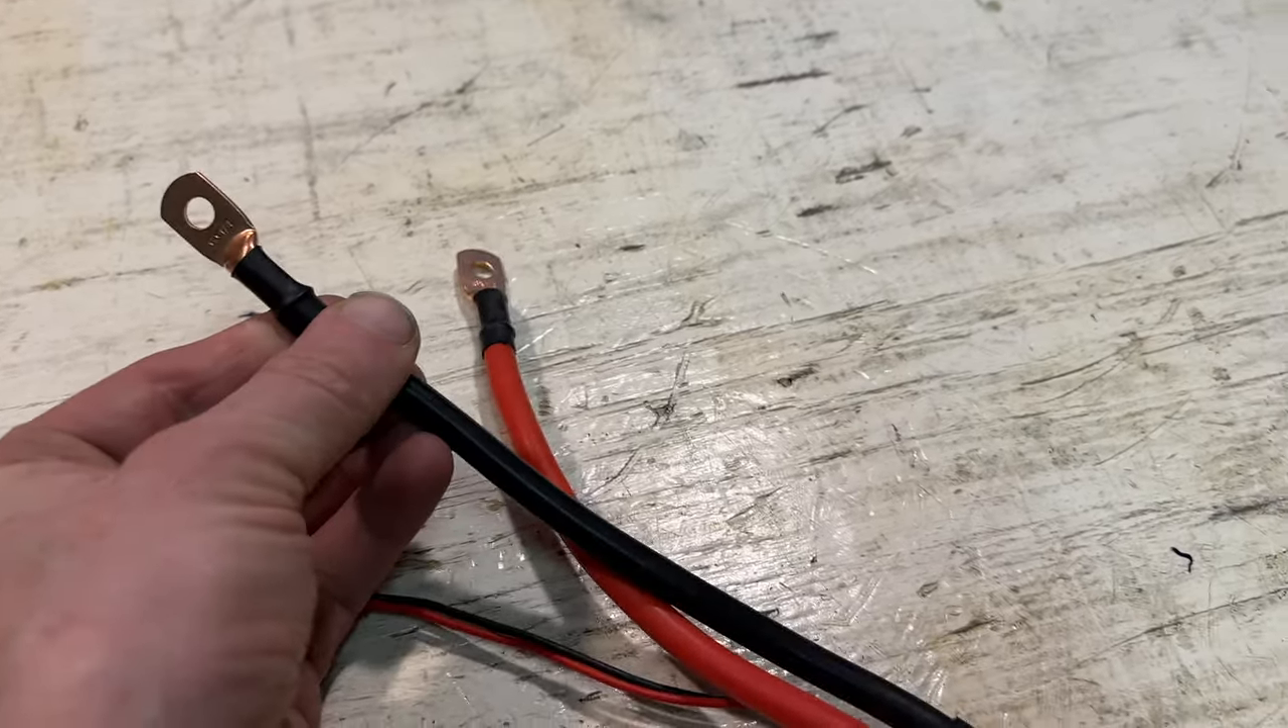All right here's the main discharge connector completed you can see I have the terminal lugs on each of the wires and this is the wire for the voltage display and this fits inside the cover.